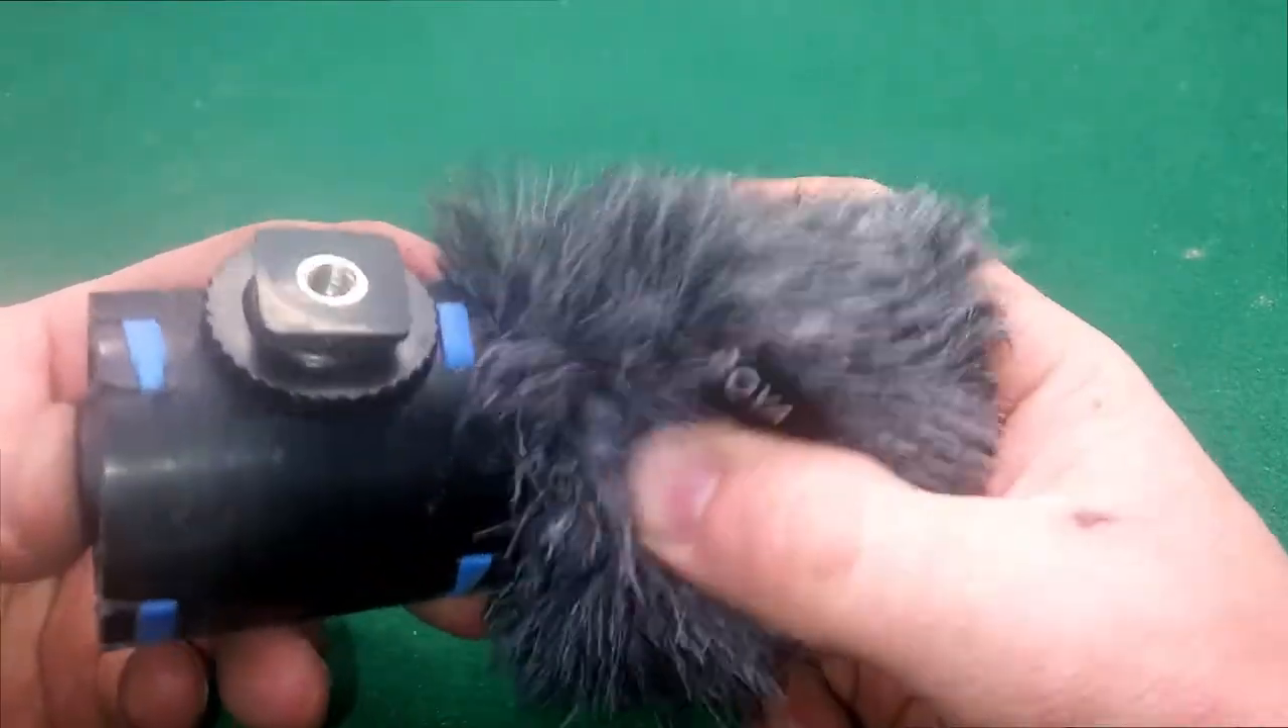Got our dead cat on there.